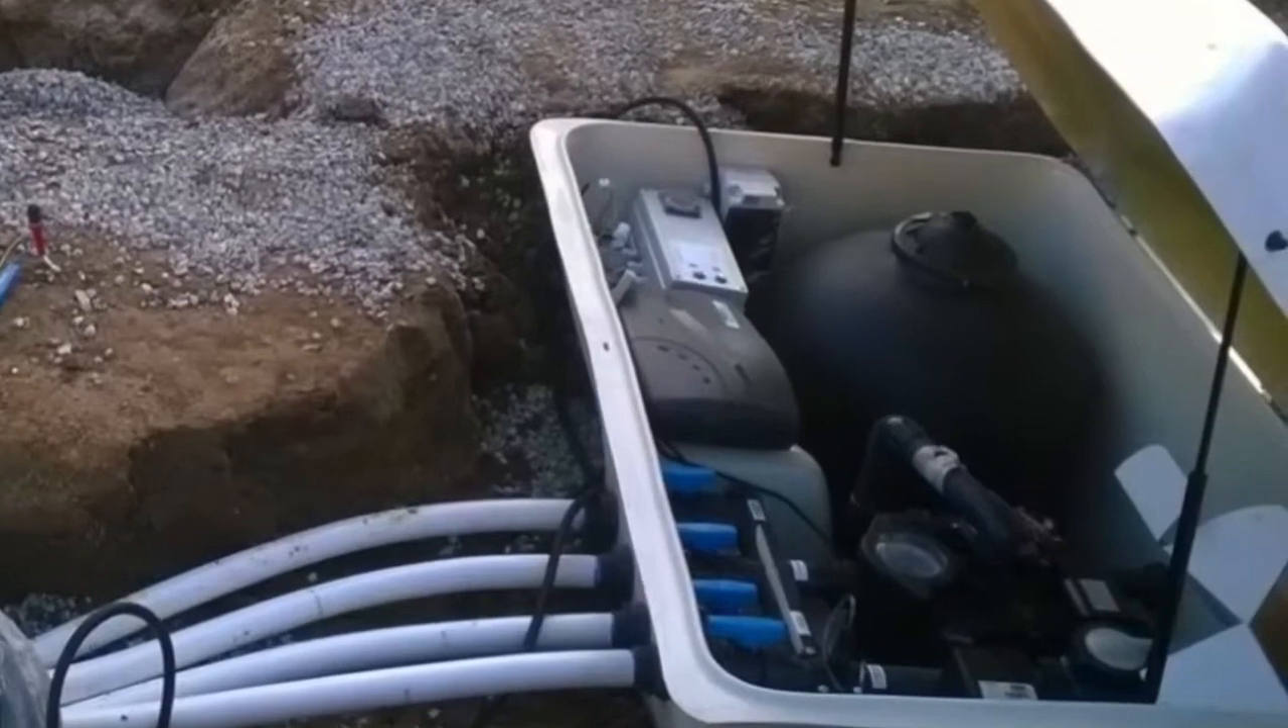L'après-midi, on a raccordé tous les raccords hydrauliques à la filtration qui arrive déjà pré-montée, on la voit ici.